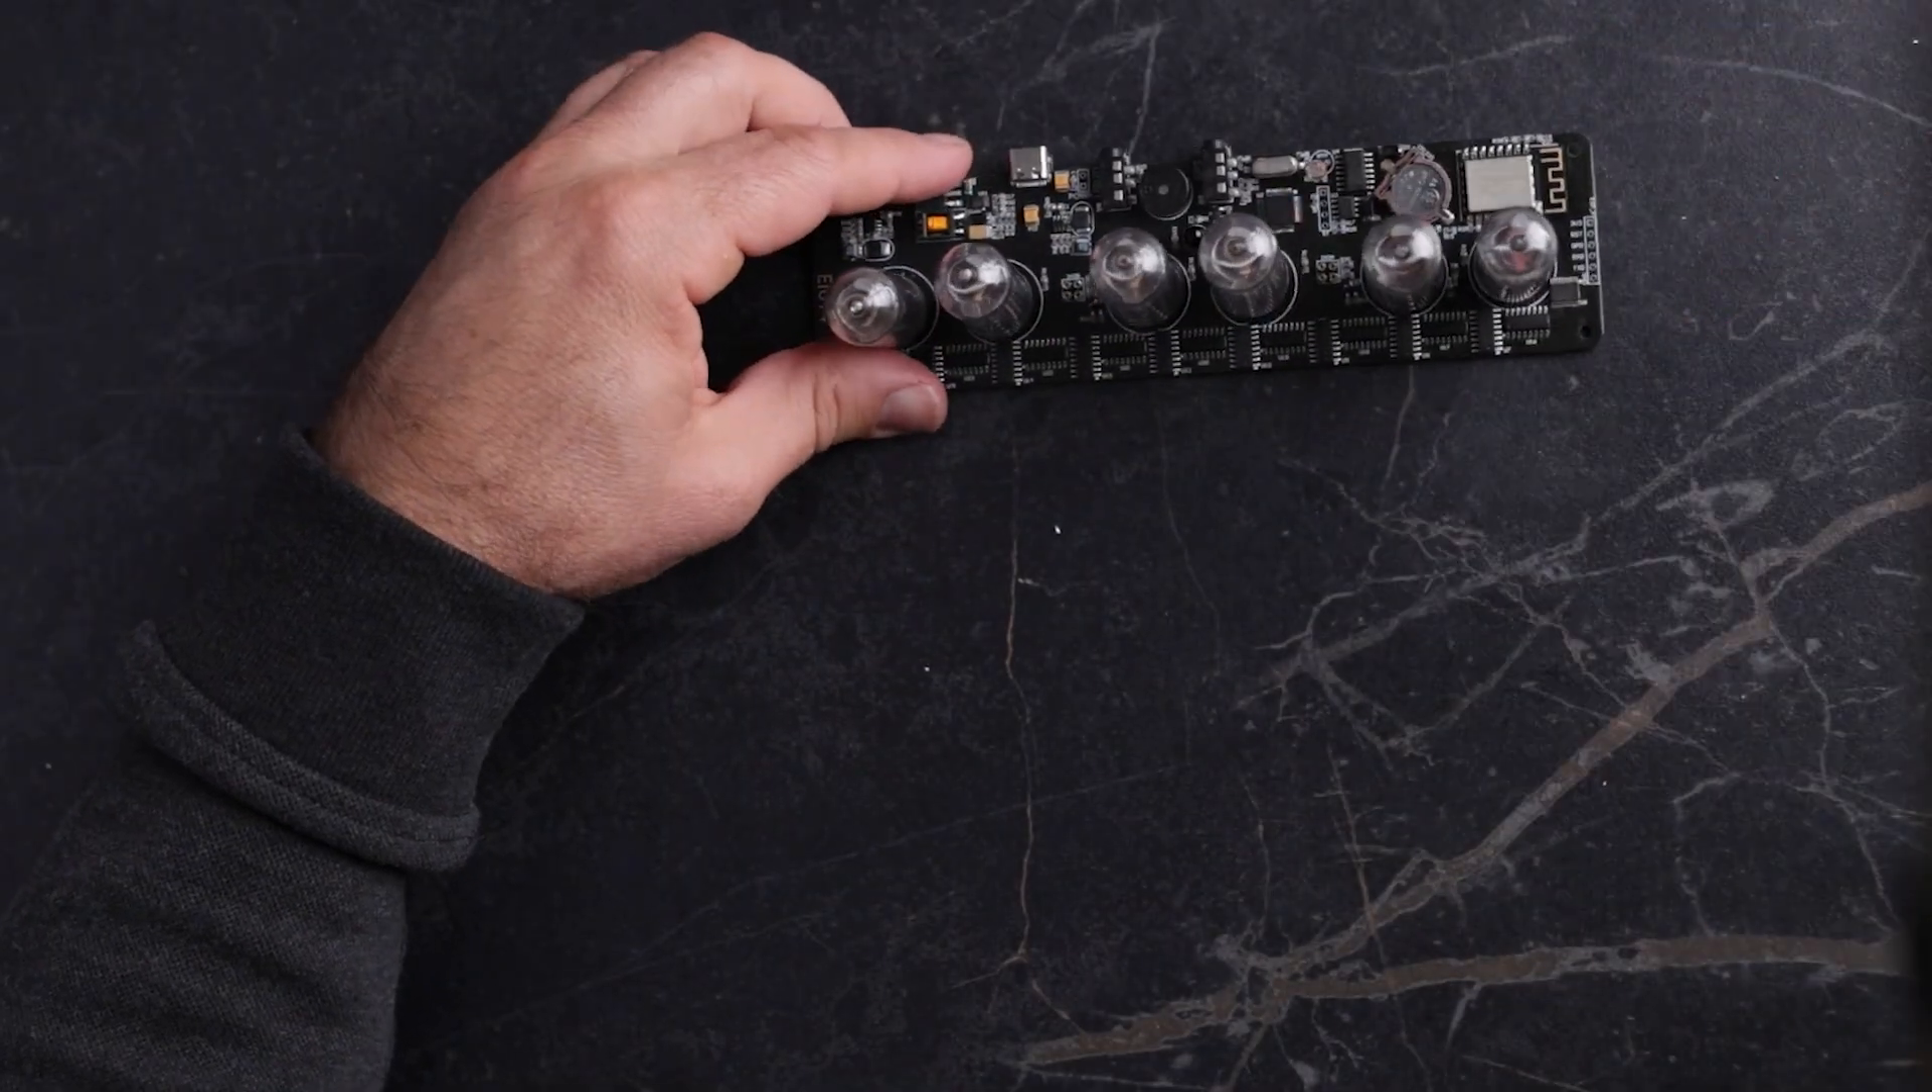So all six tubes are installed.